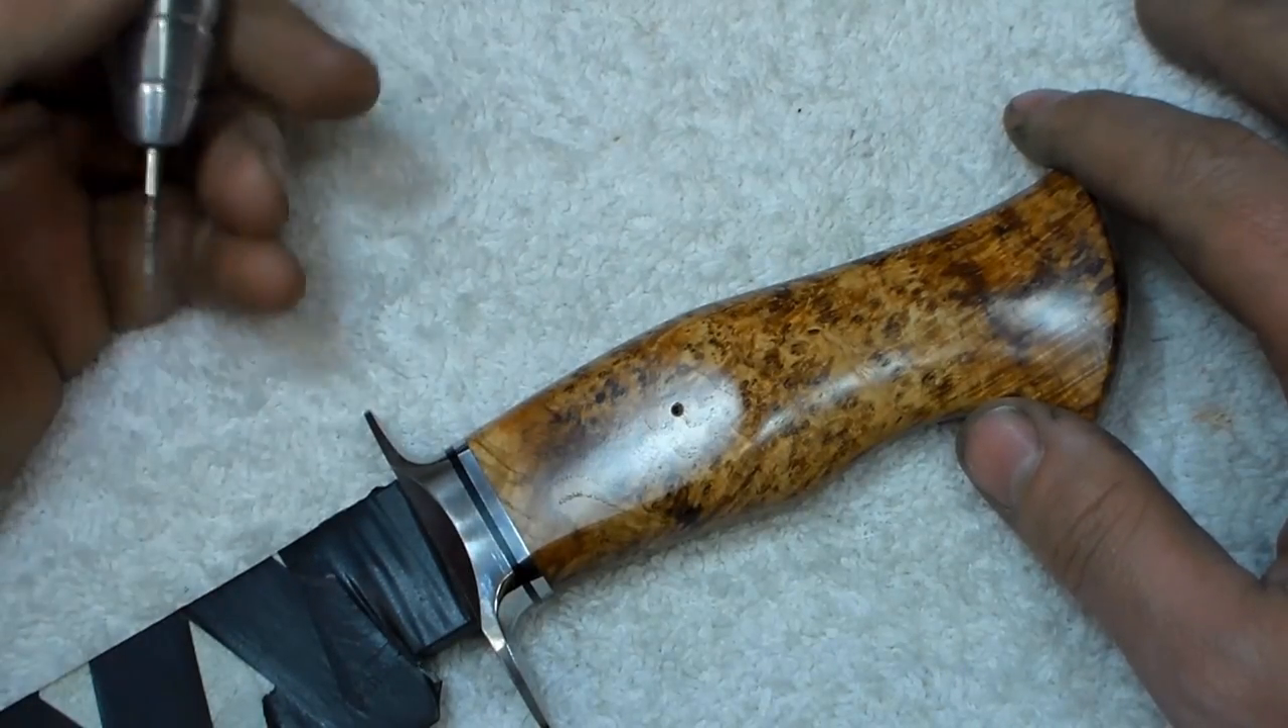Everything on this knife is done now, except for the pin, and then going around, doing the final satin finish around the perimeter of the guard.